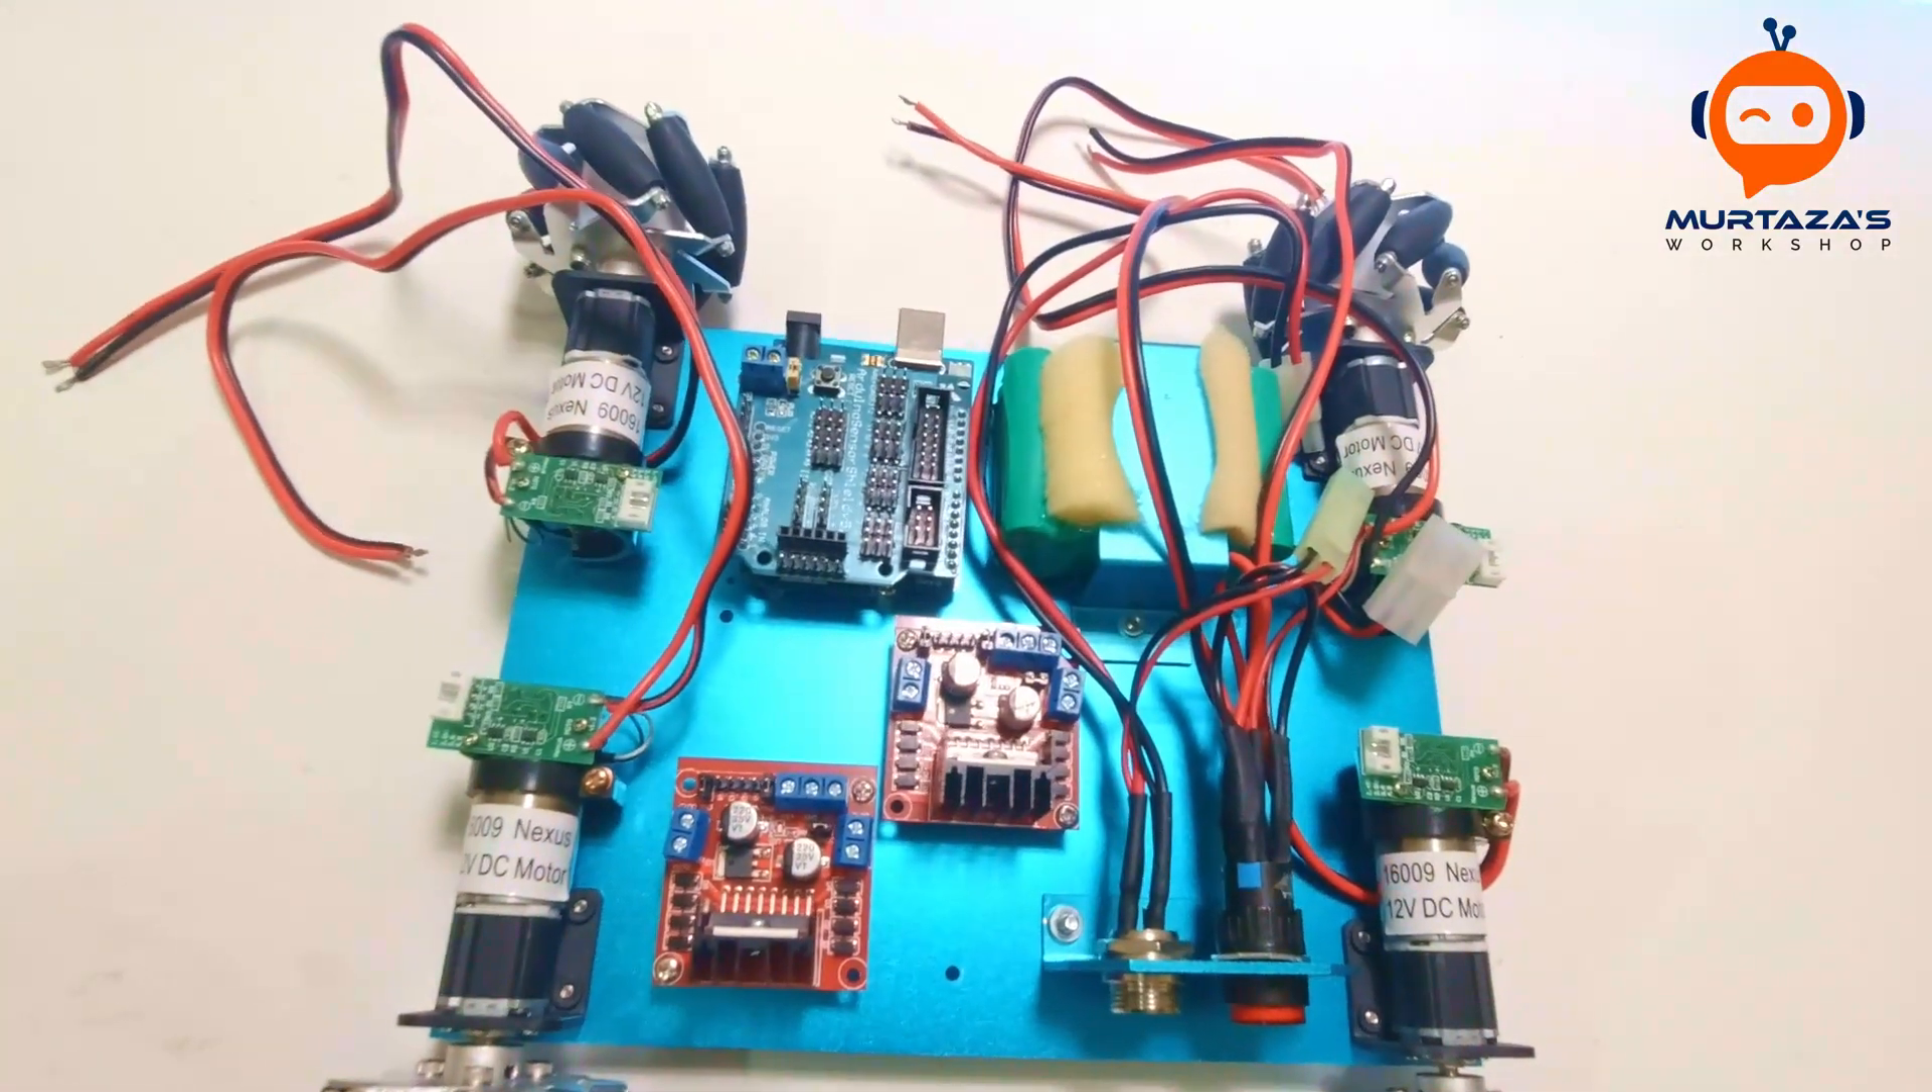So now you can see that we have completed the assembly process and we have attached the H -bridges, the Arduino board and the battery and the power button as well.